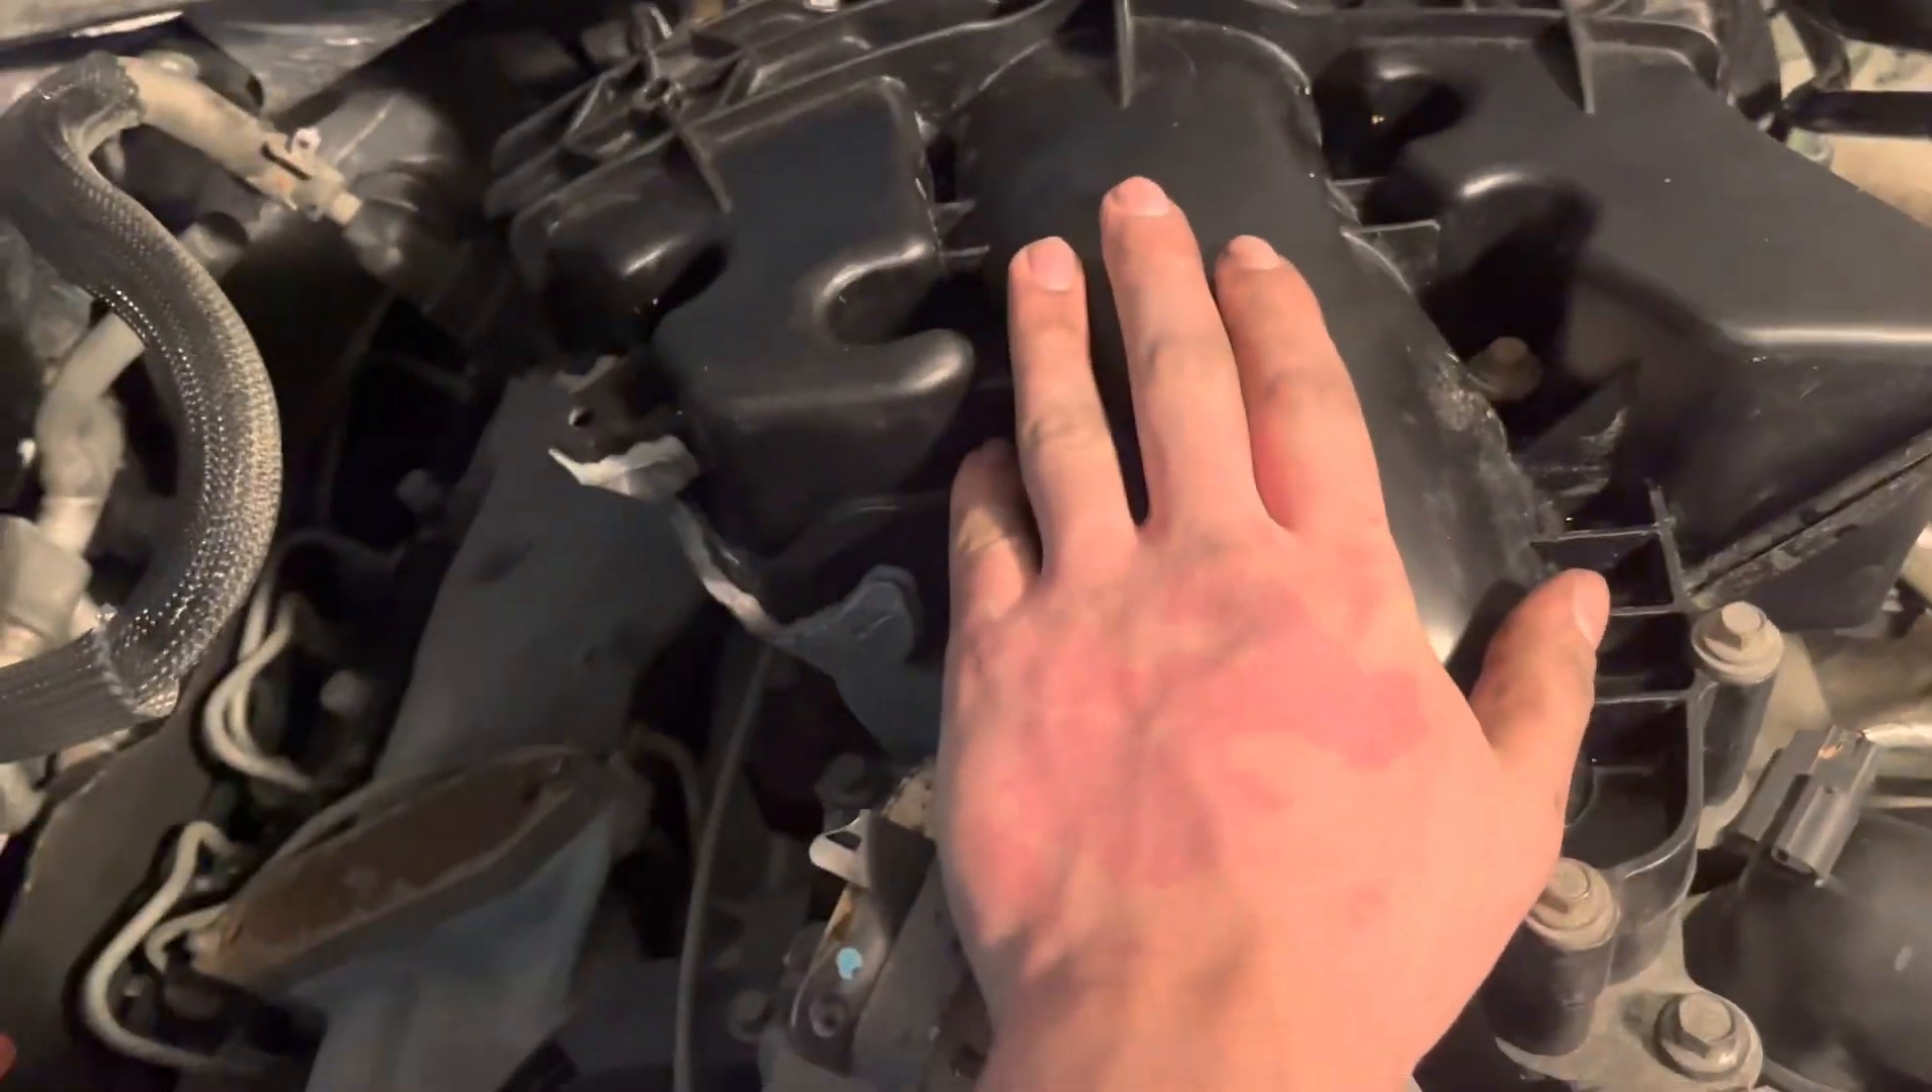As you can see. Now I have my plastic upper intake in.